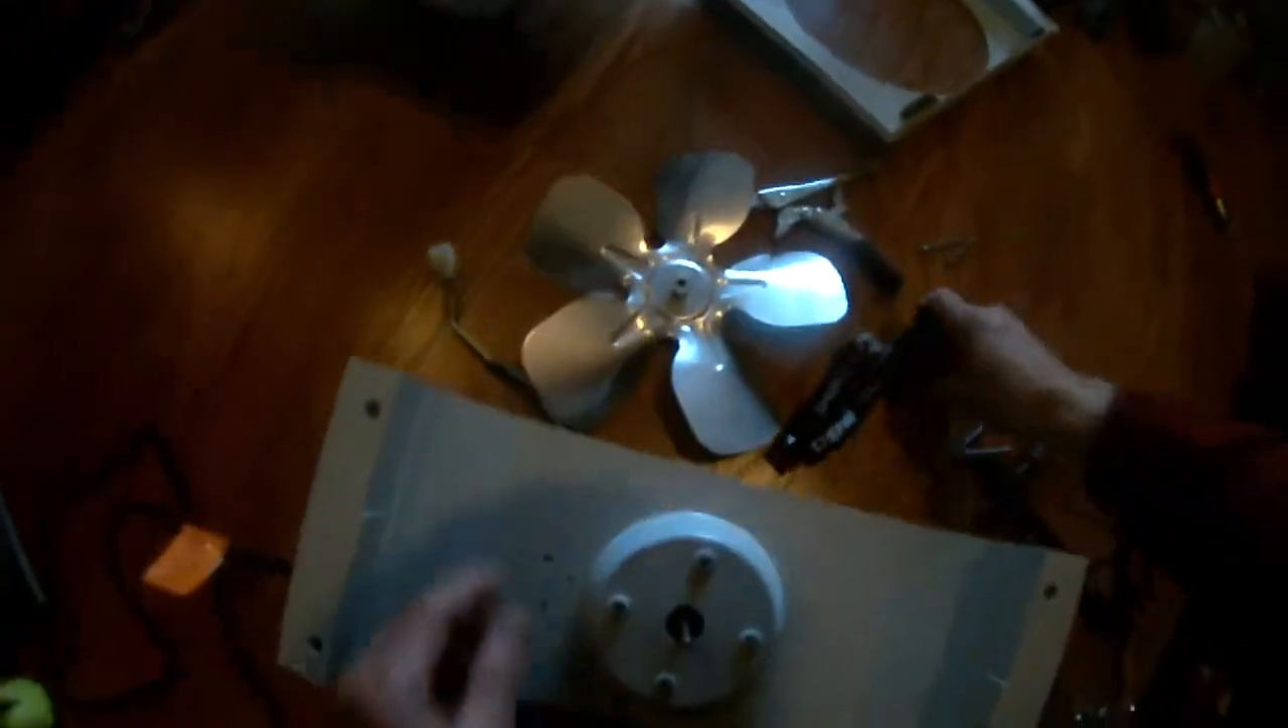So the fan just came out.